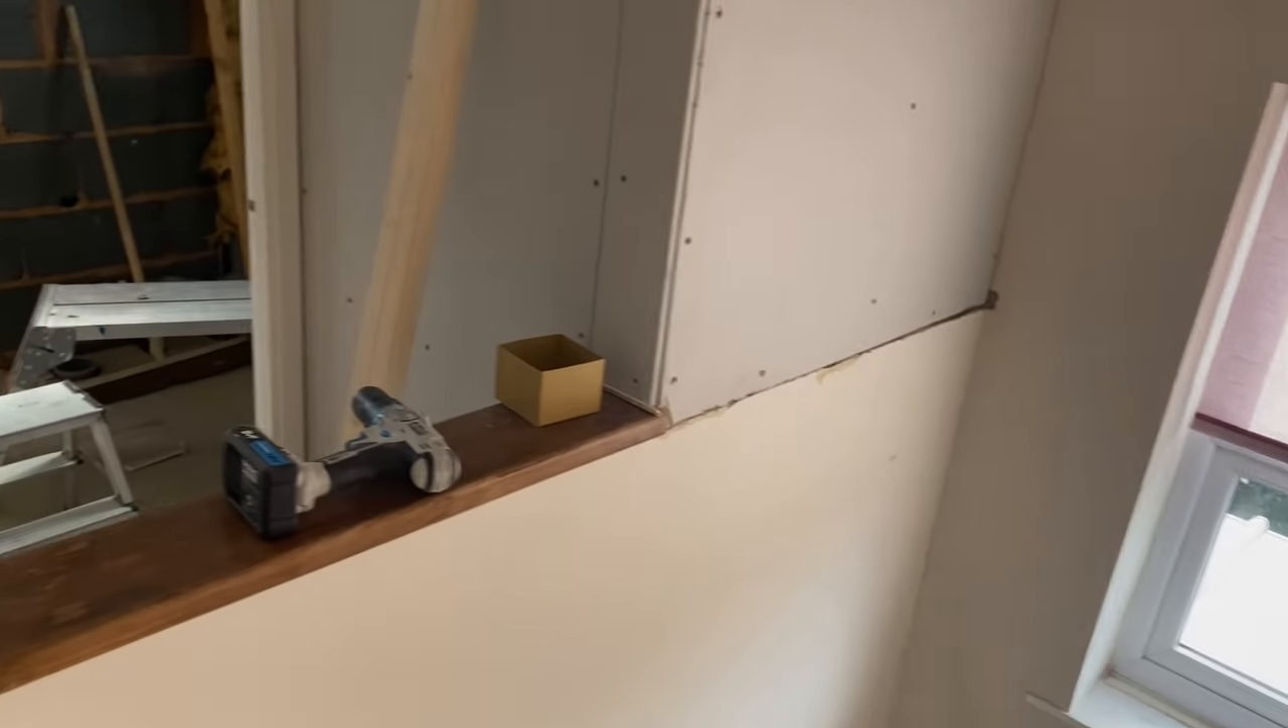All right we've got the boards on now ready to be plastered on the outside.